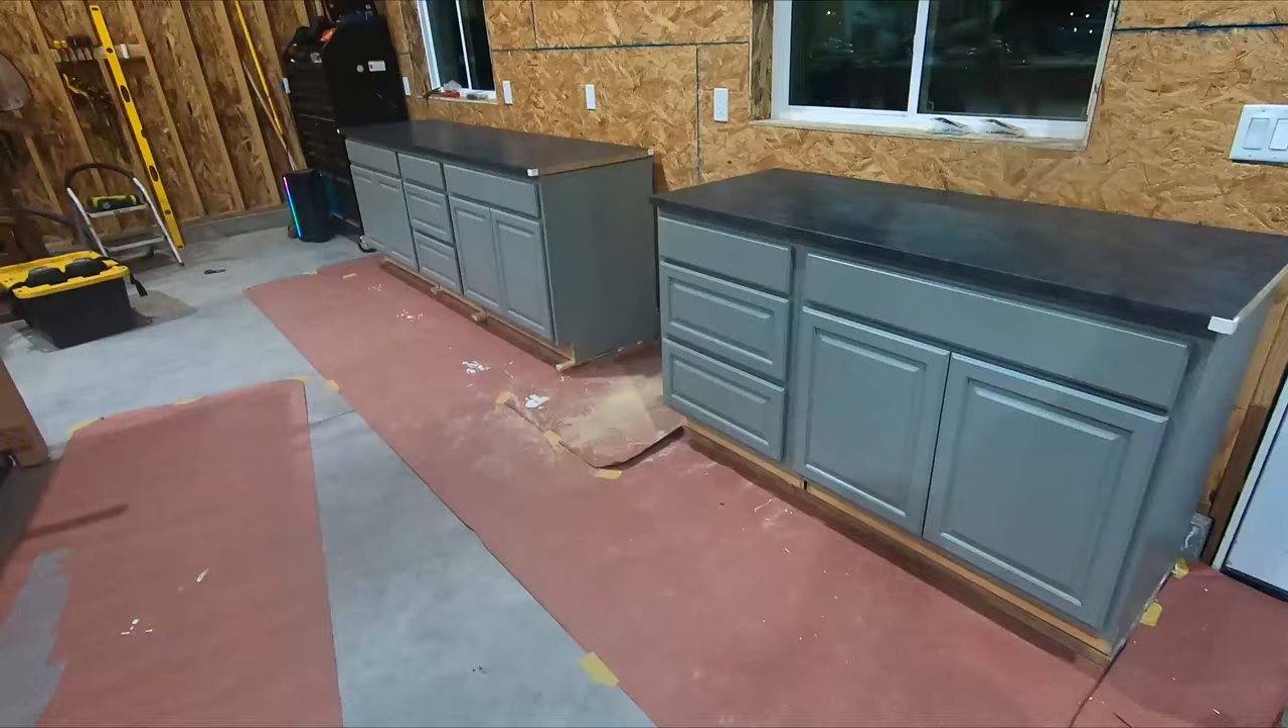All right we got all the drawers and the doors on.